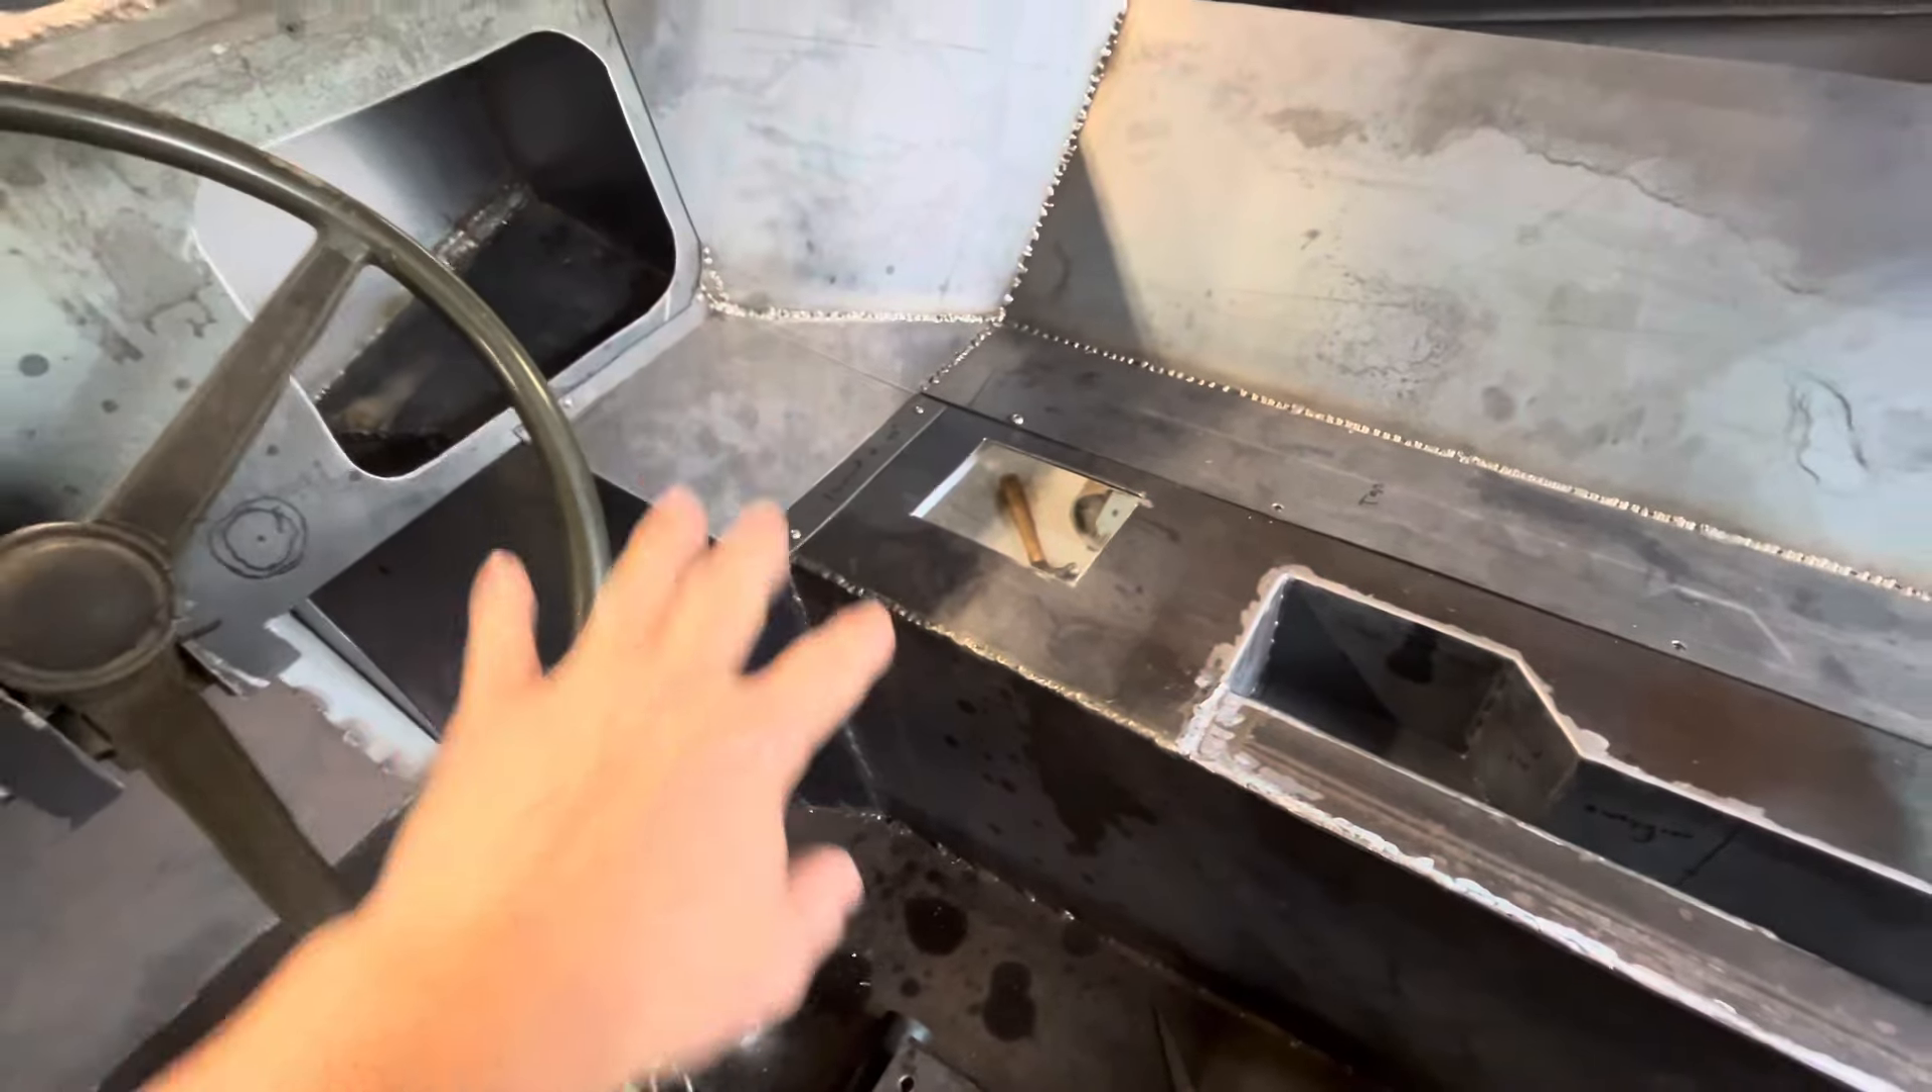You can see that this middle section has already been closed in.